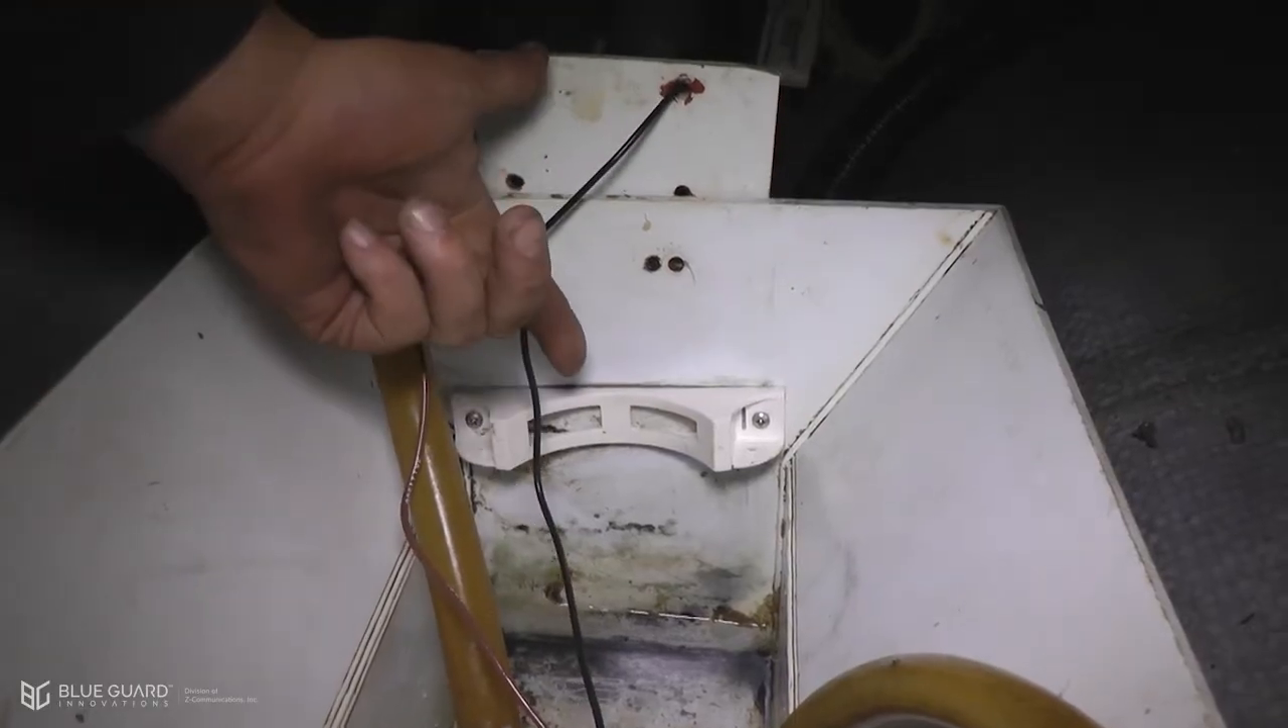Here is the pump bracket properly installed.